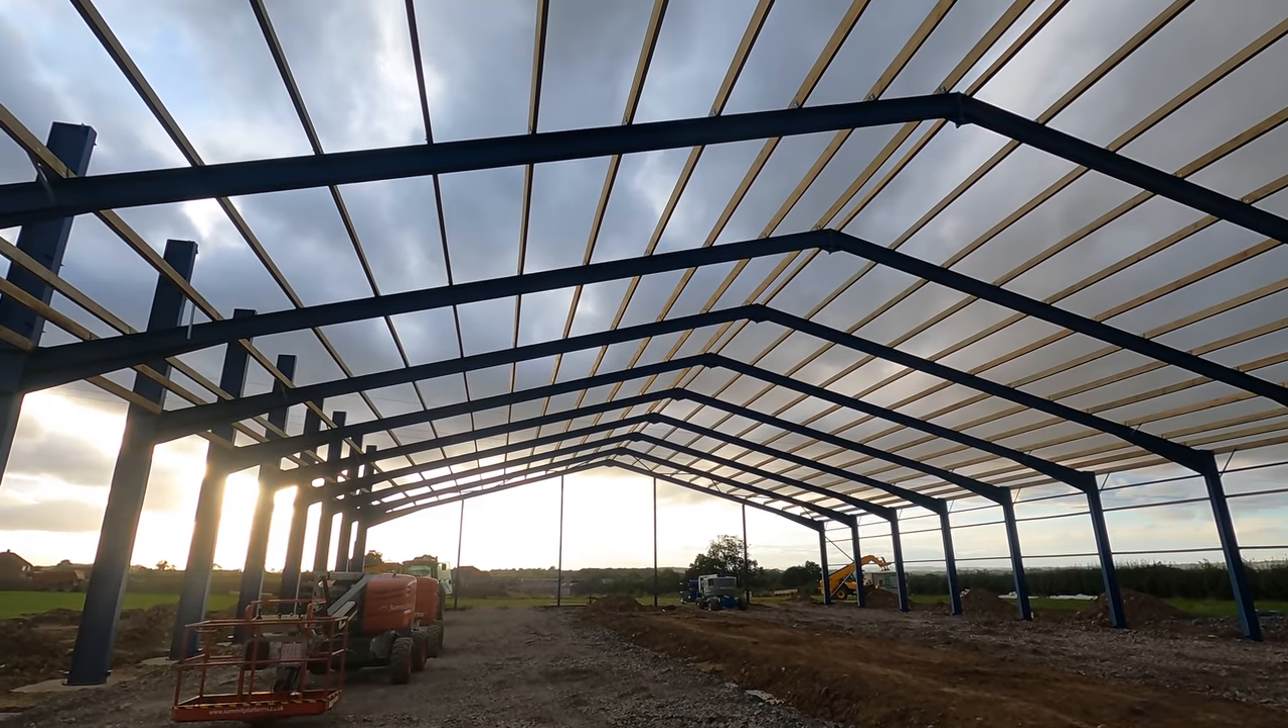They've got all the purlins in.